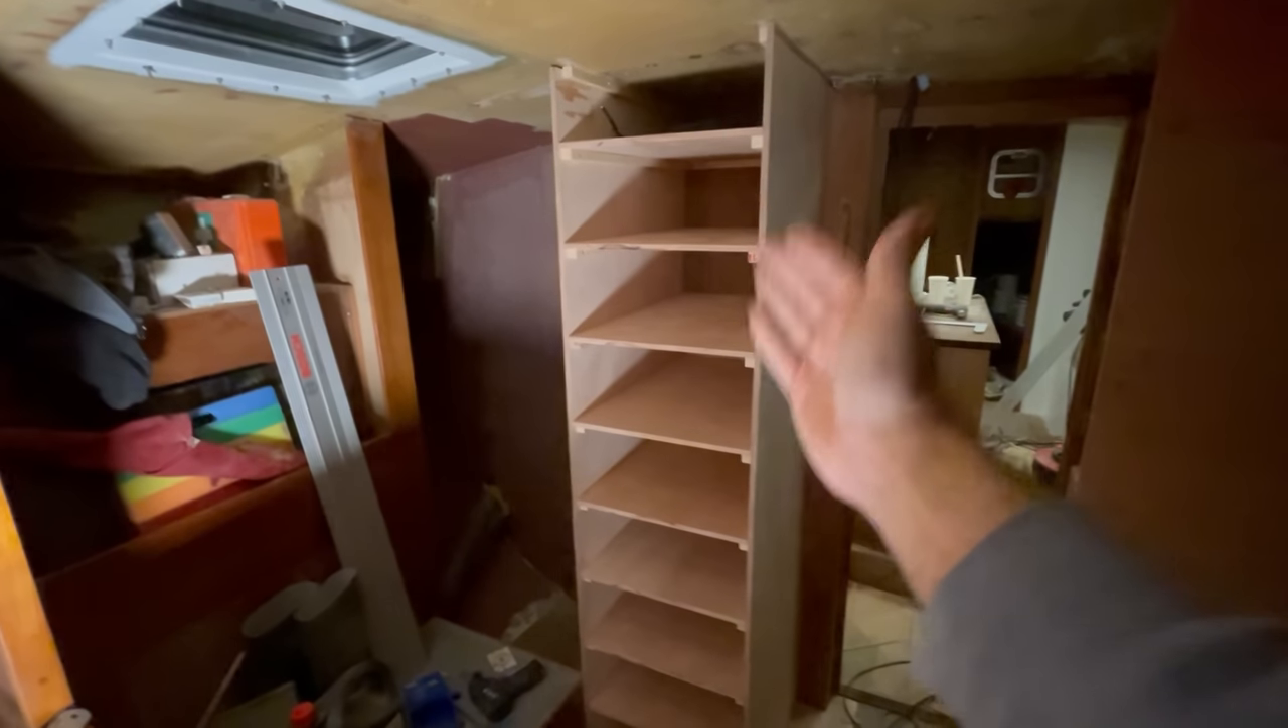All of the shelves are now in place.